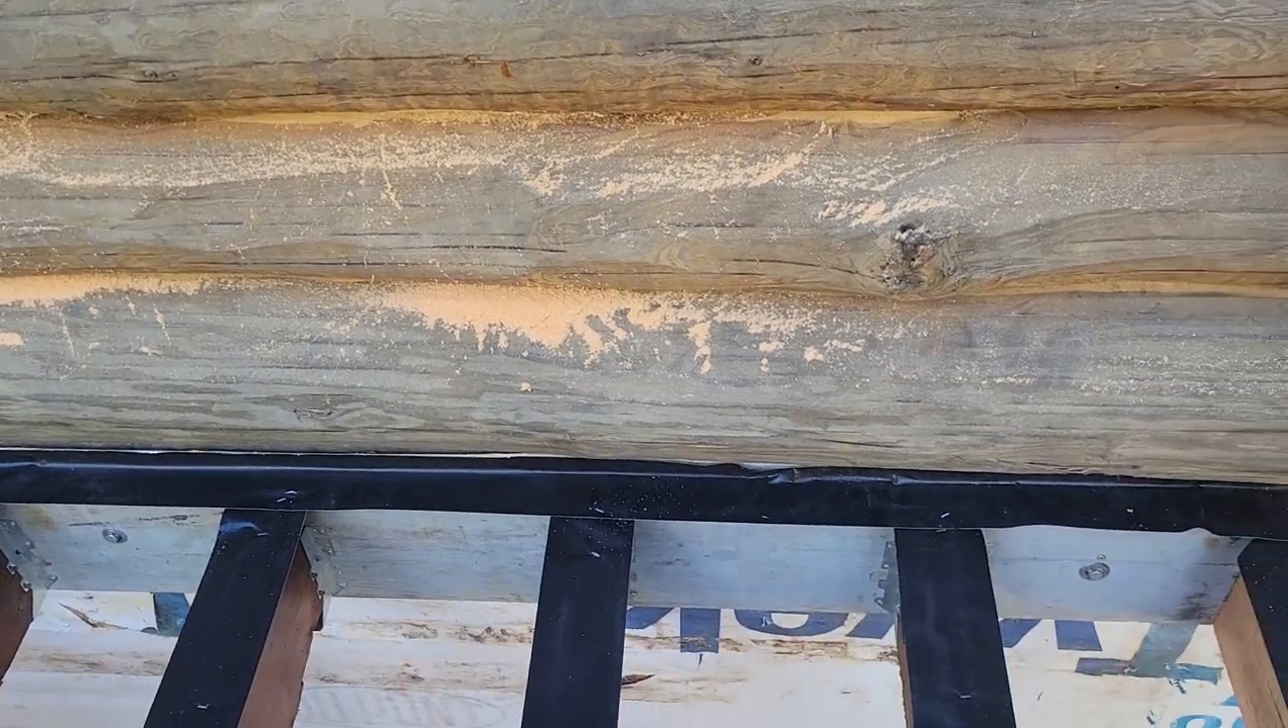Okay, I've got the tape all done. Got it nice and folded in there.